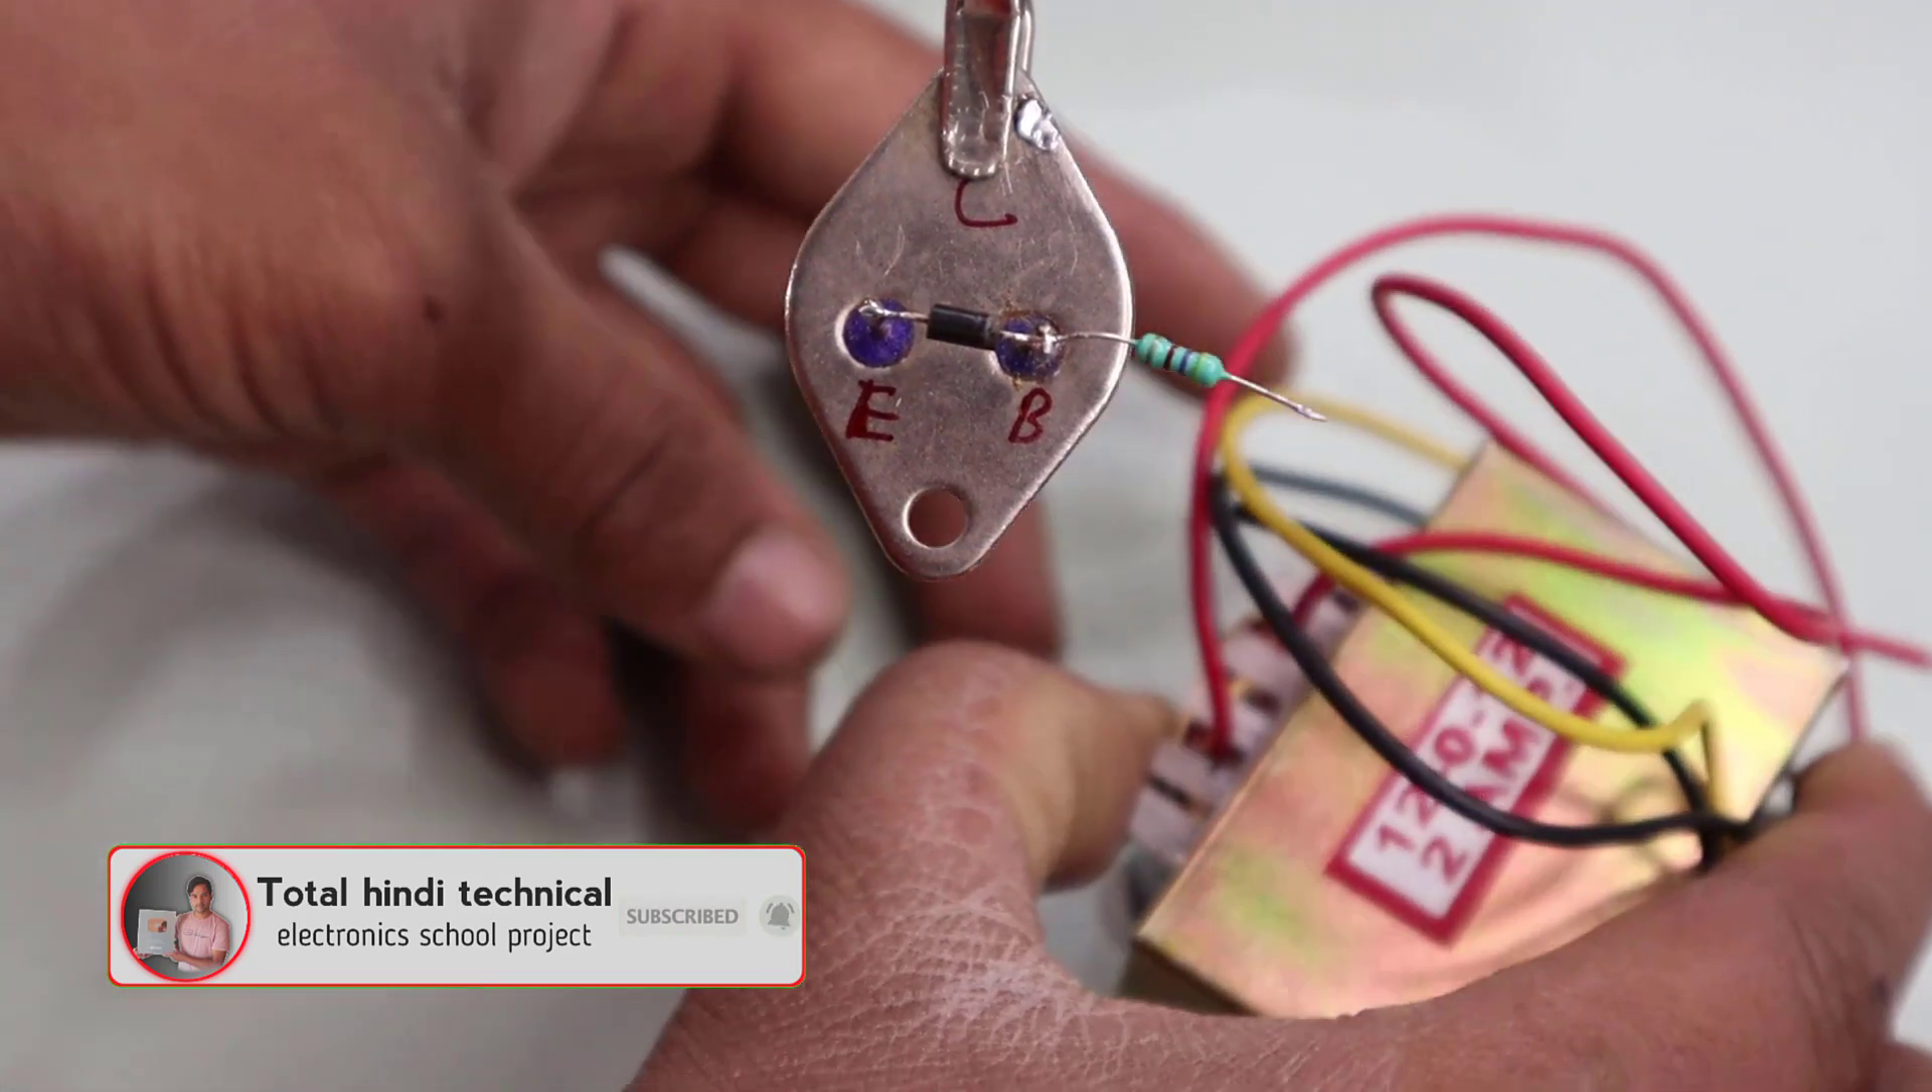हमने यहाँ पर register को भी लगा लिया है।